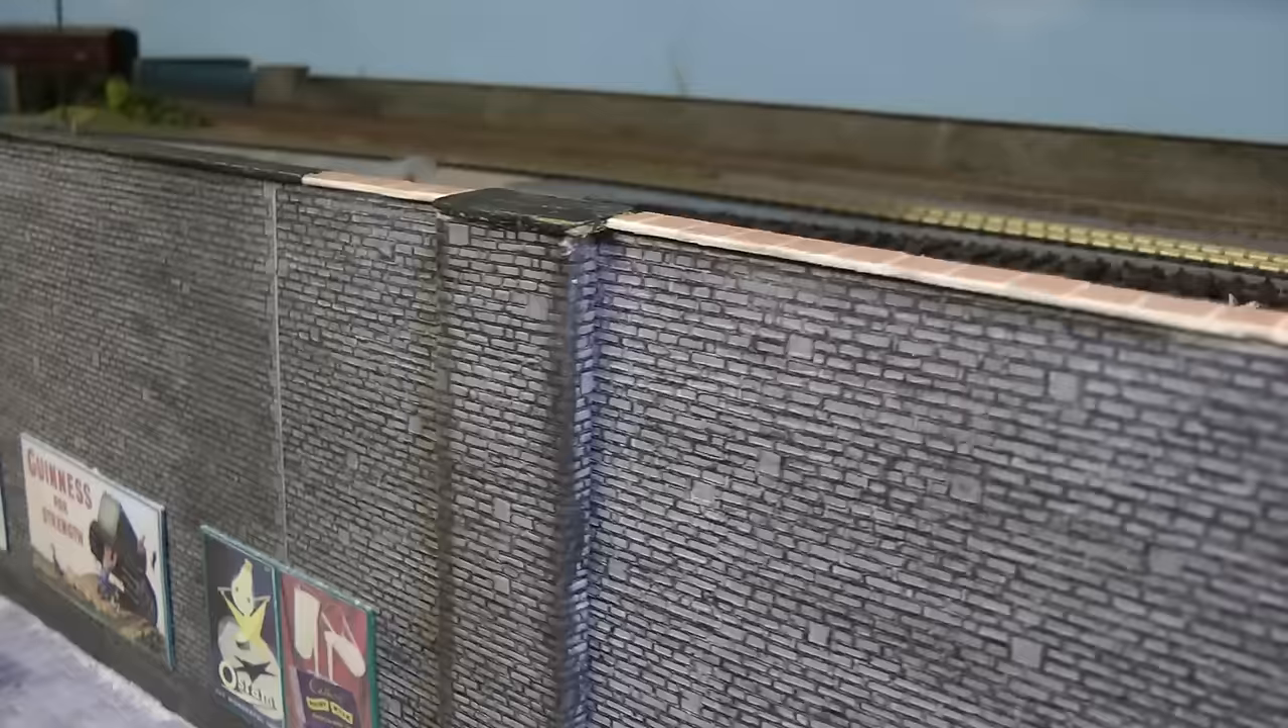Um As you can see I've got some Fresh Capping stones On the top edge Here.